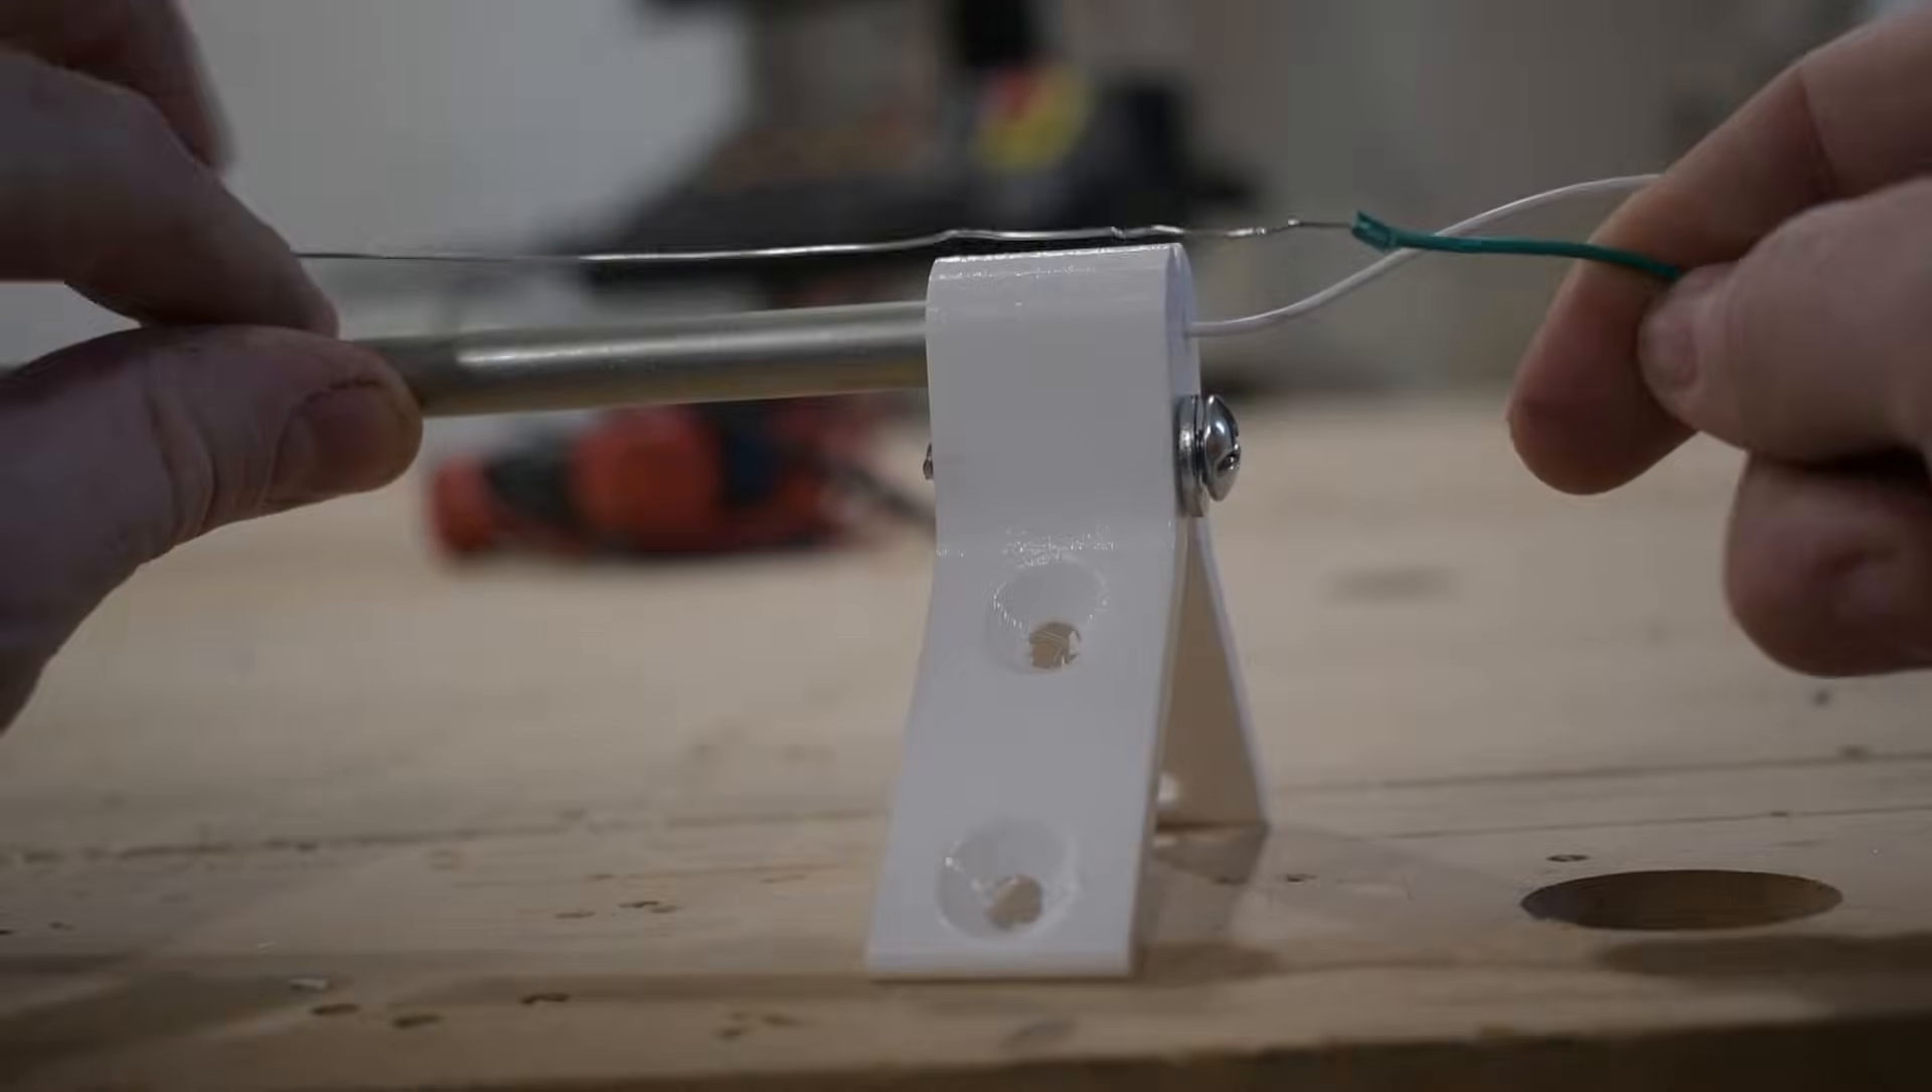I printed some brackets and installed the rod into those with a separate wire running over the top of the metal rod.